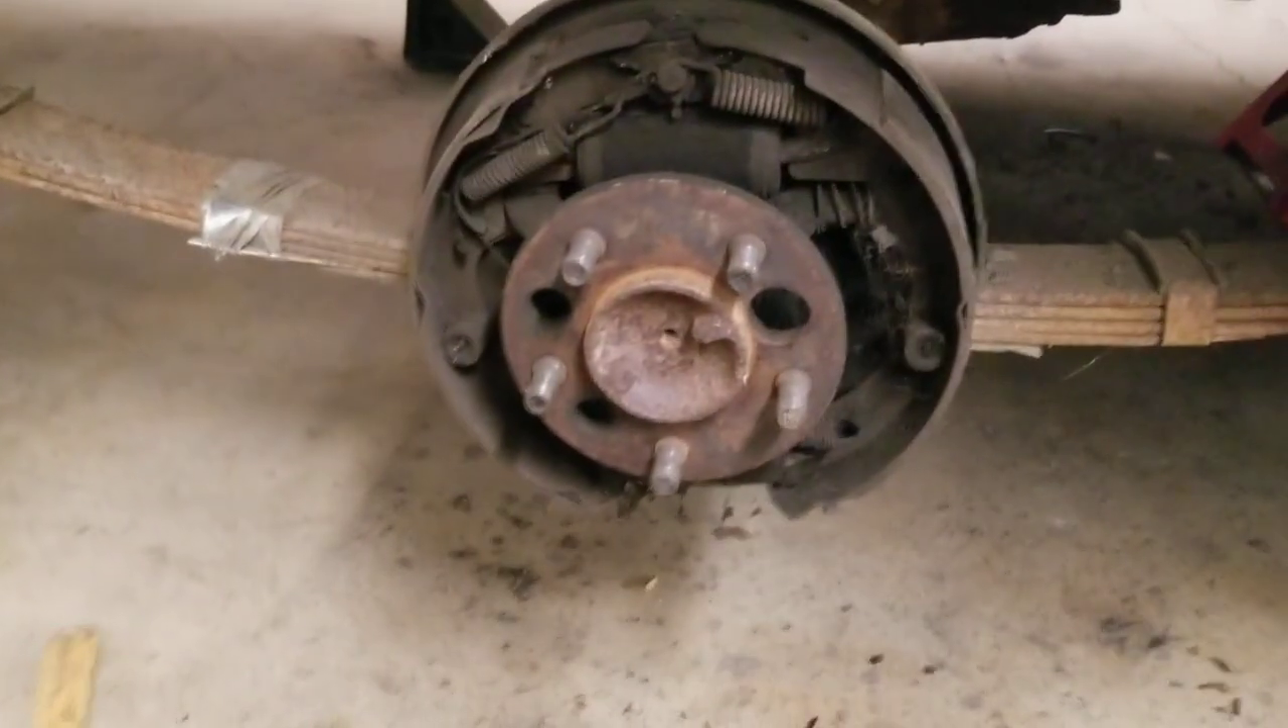All right, so there you go. Brake drum is off.